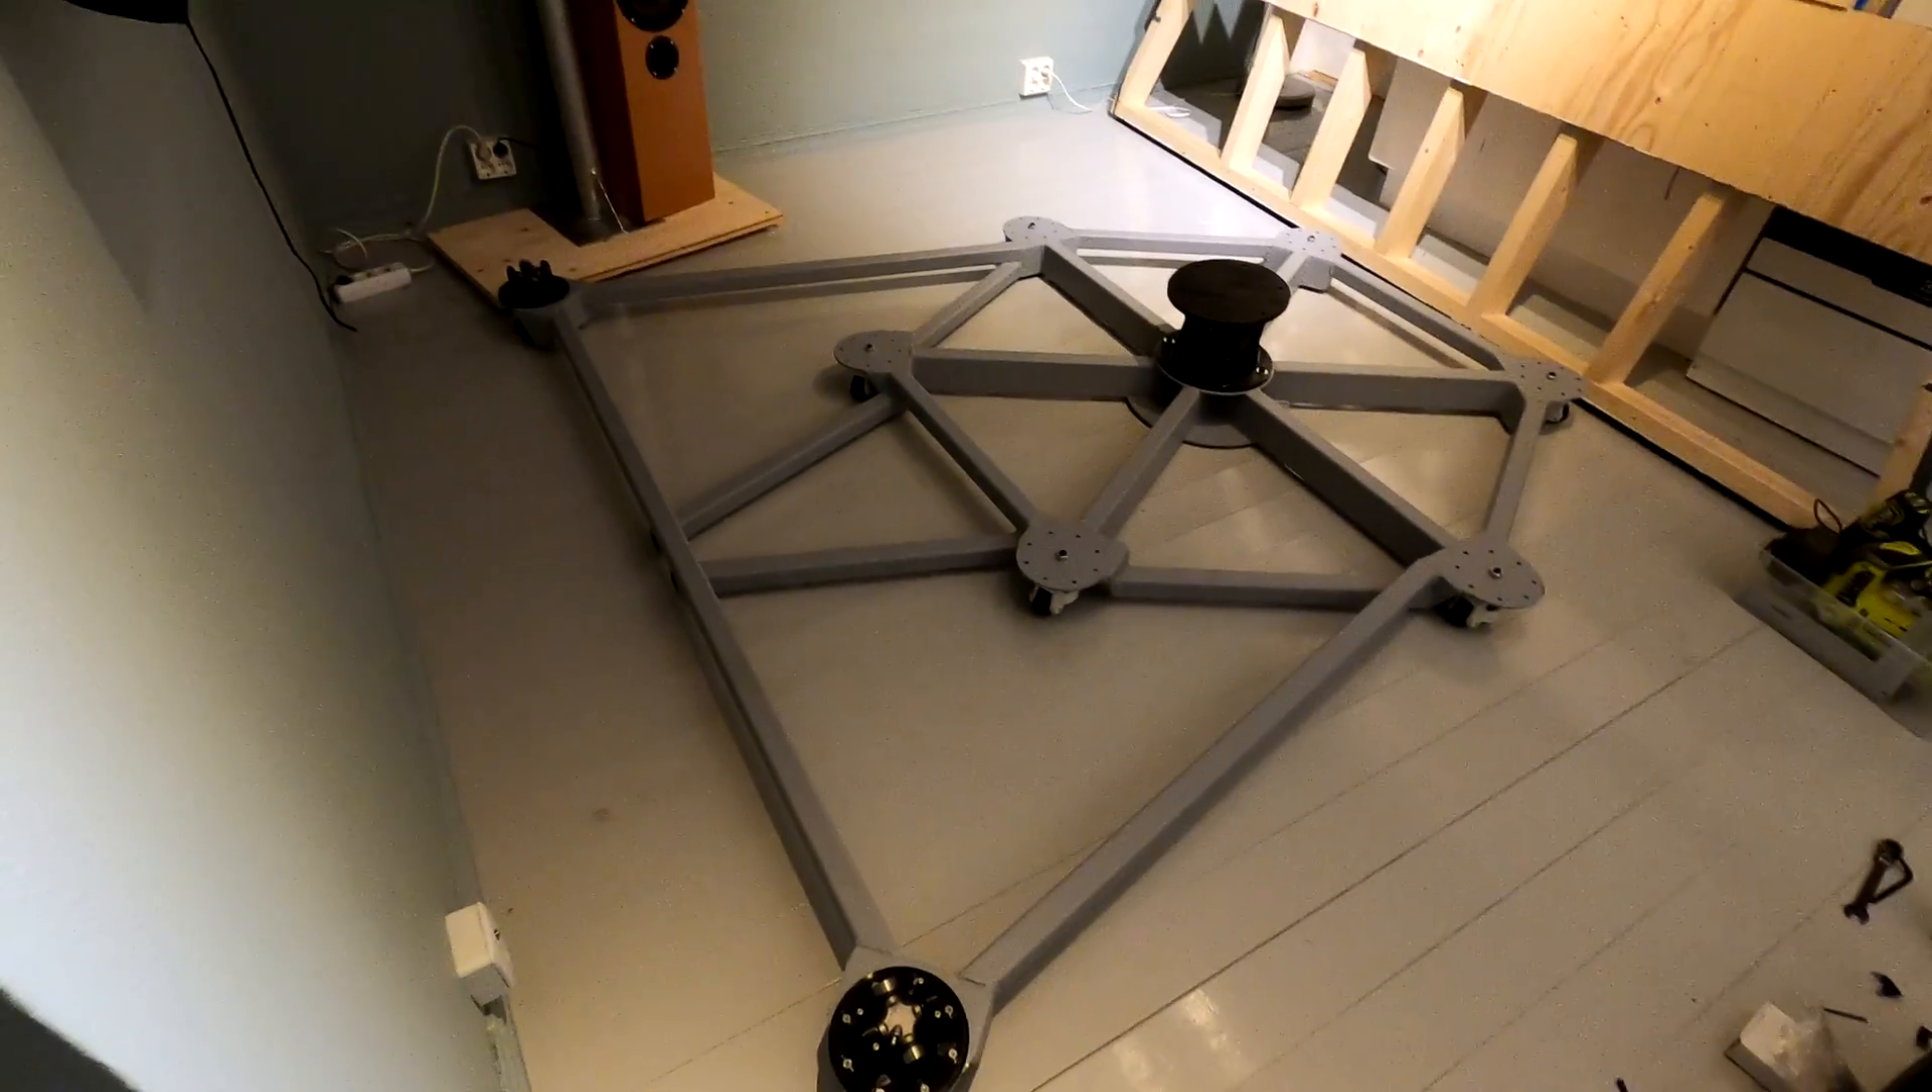With the wheels and joints installed we are ready to add the simulator base.